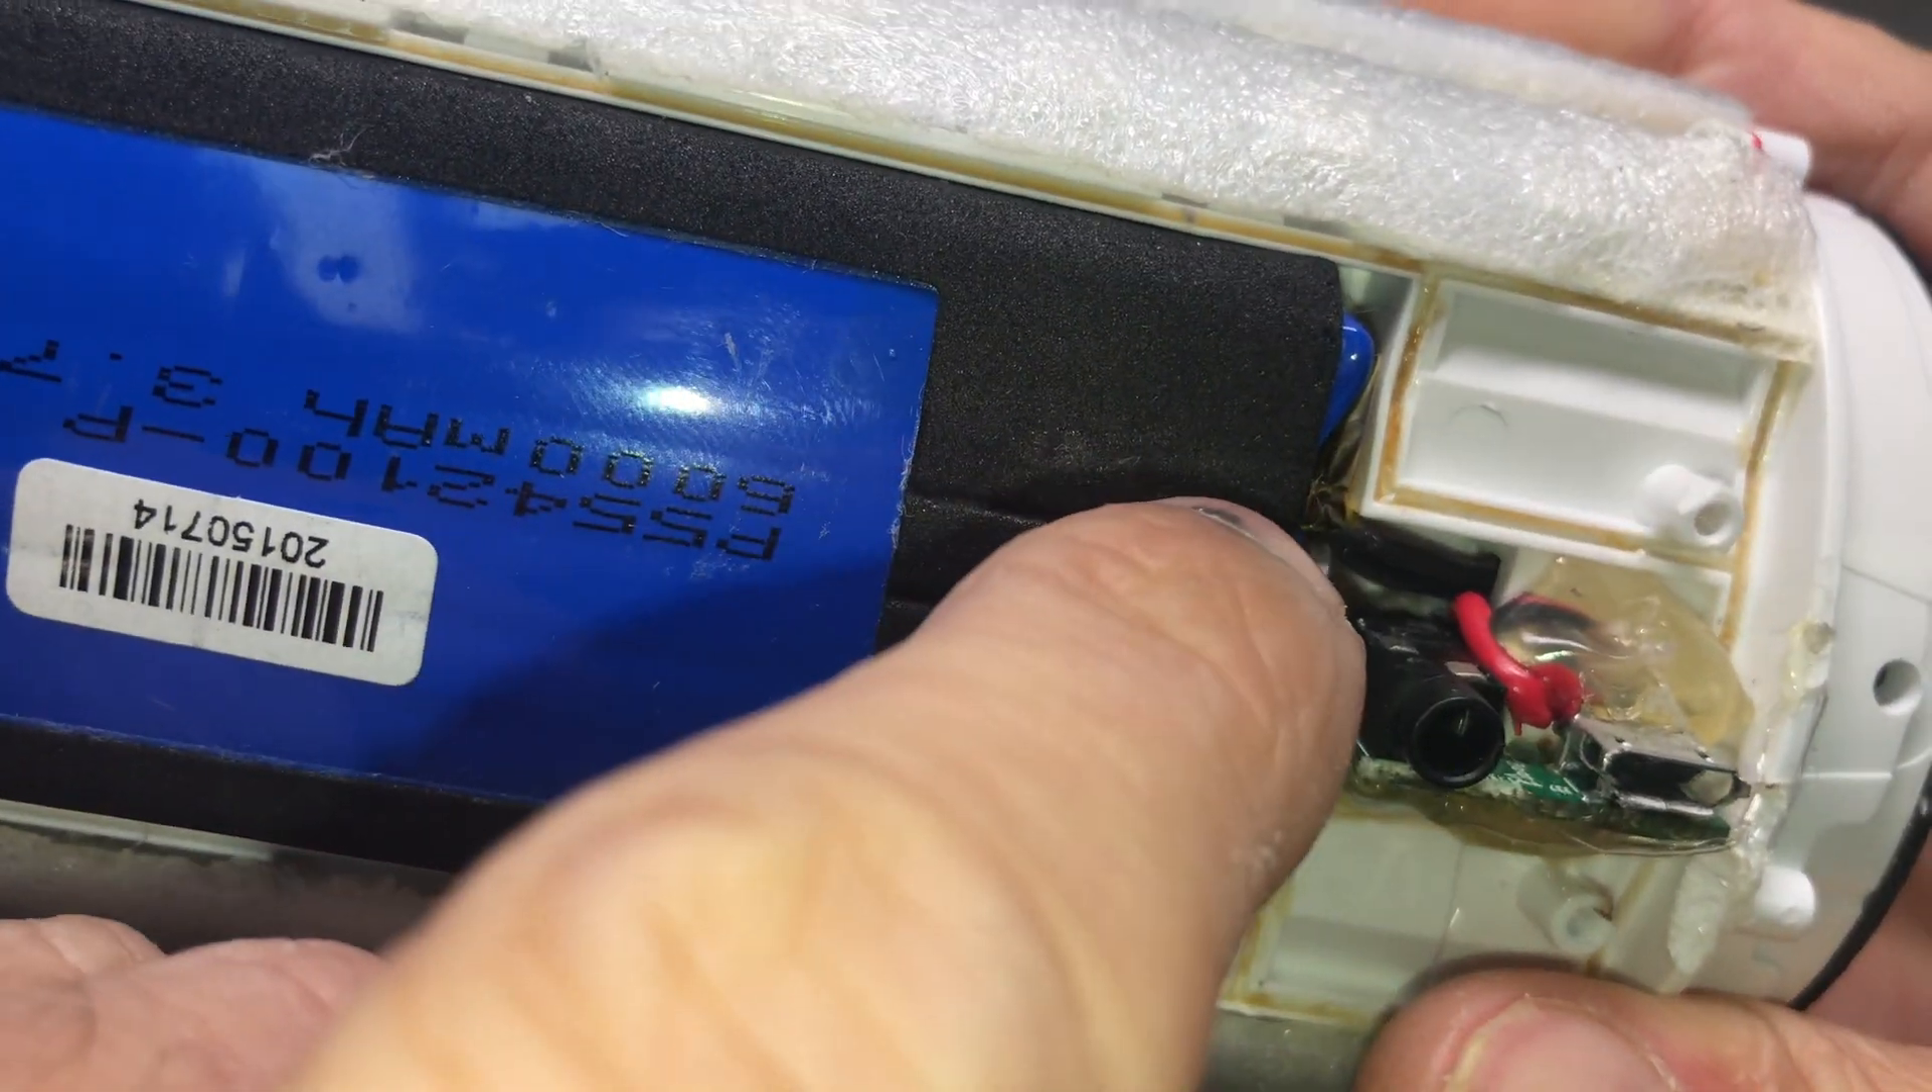And now we do have access here to the battery.